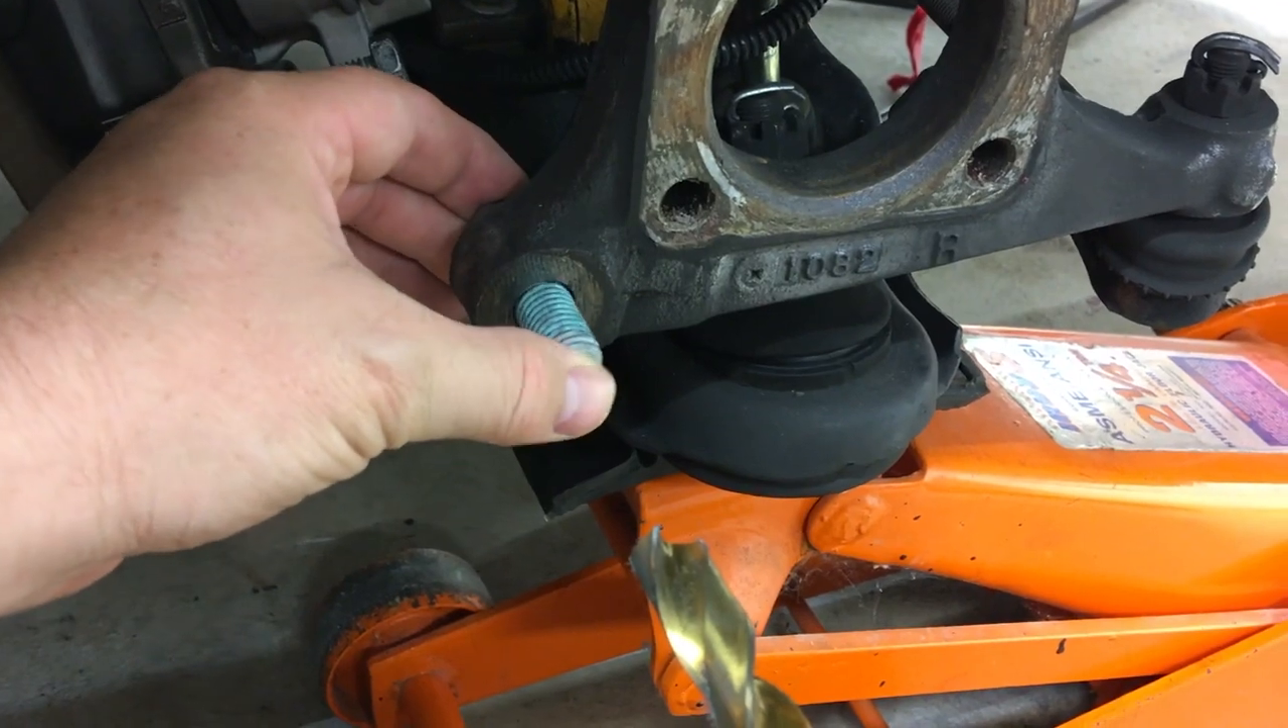I've got my giant bolt to test it with and I fit it in through the back. It fits really nicely through there.